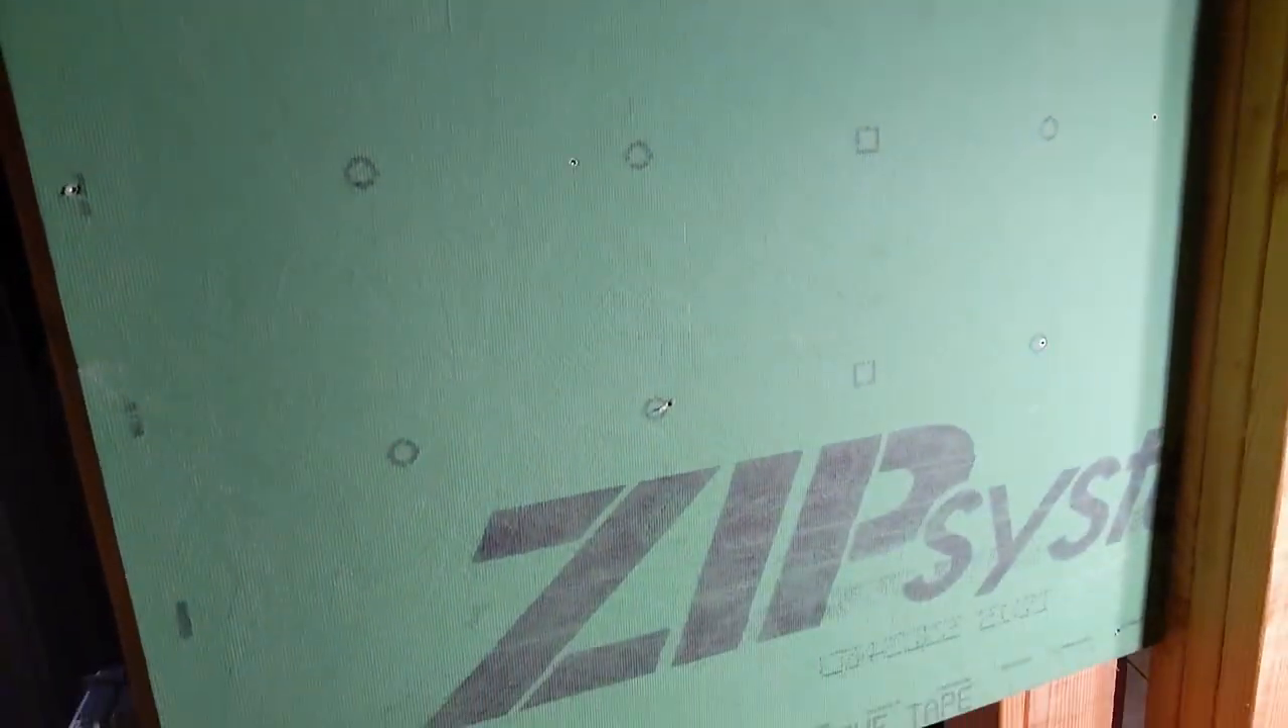So you can see I've got this zip system board put up here.